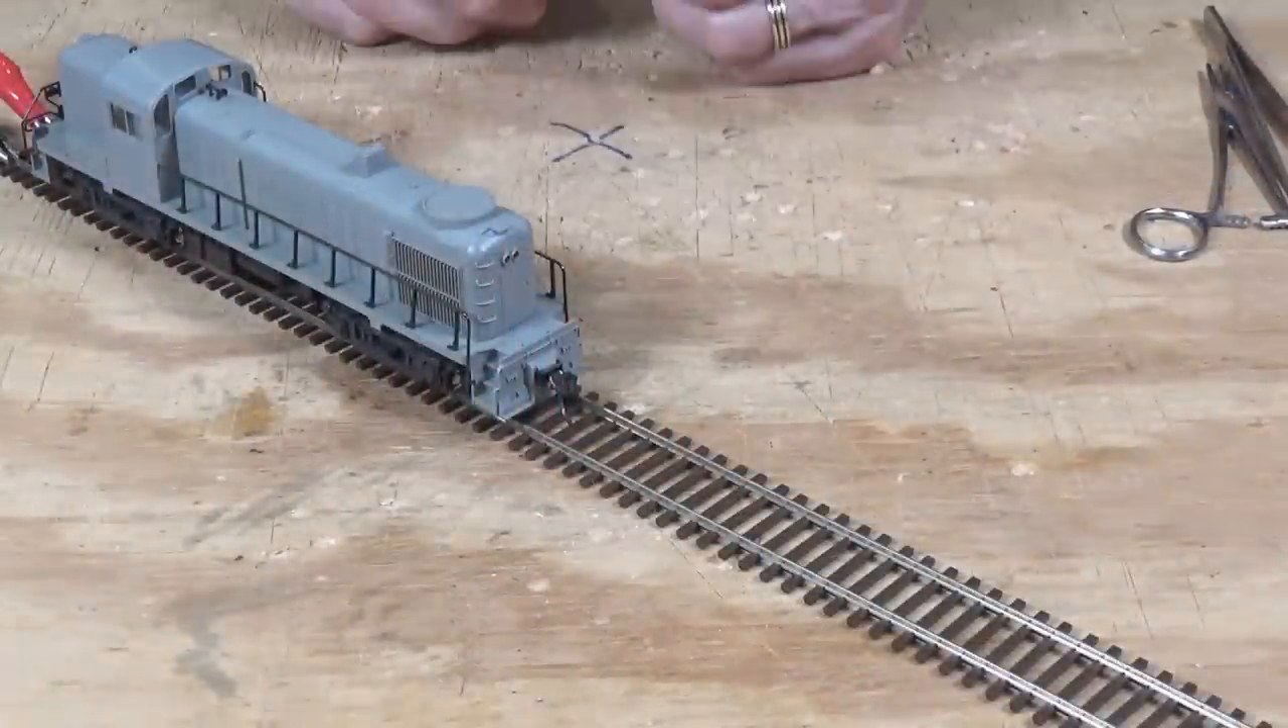Okay, I've got the shell back on. Everything's tucked away. We've got no rubbing going on or anything.